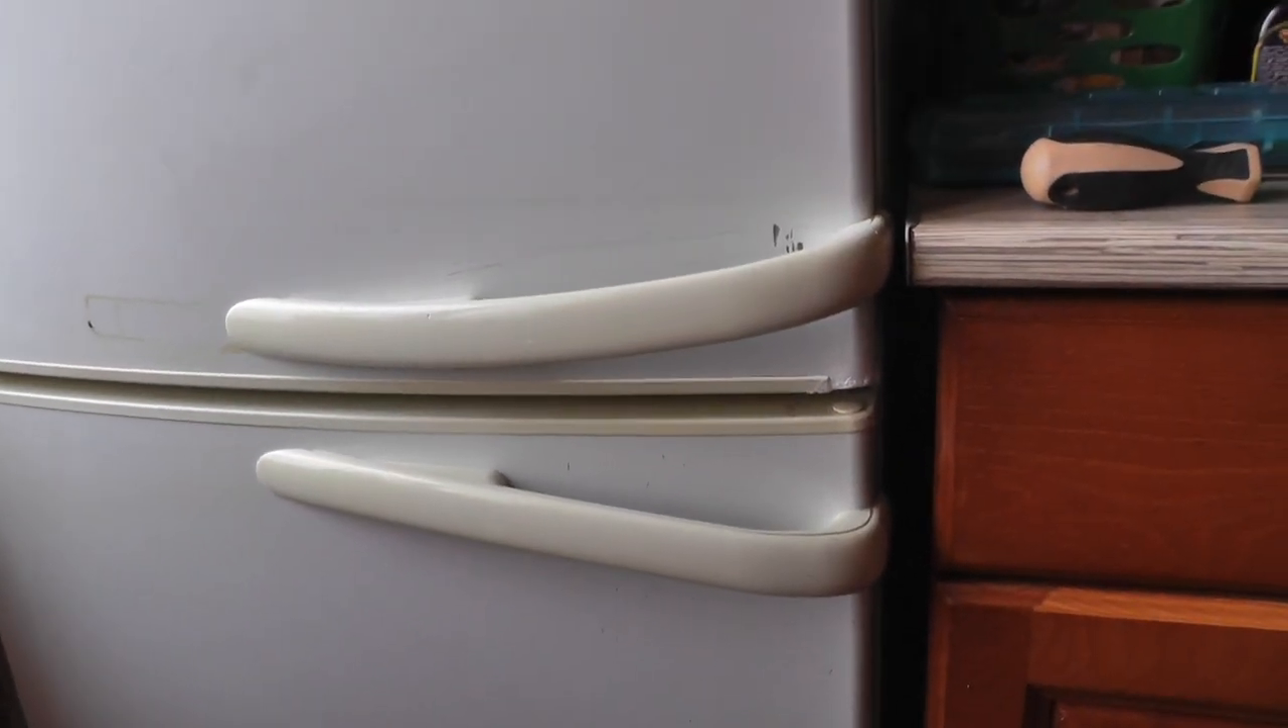Ну вот Все Ручки Стоят на месте Защелкнуты.